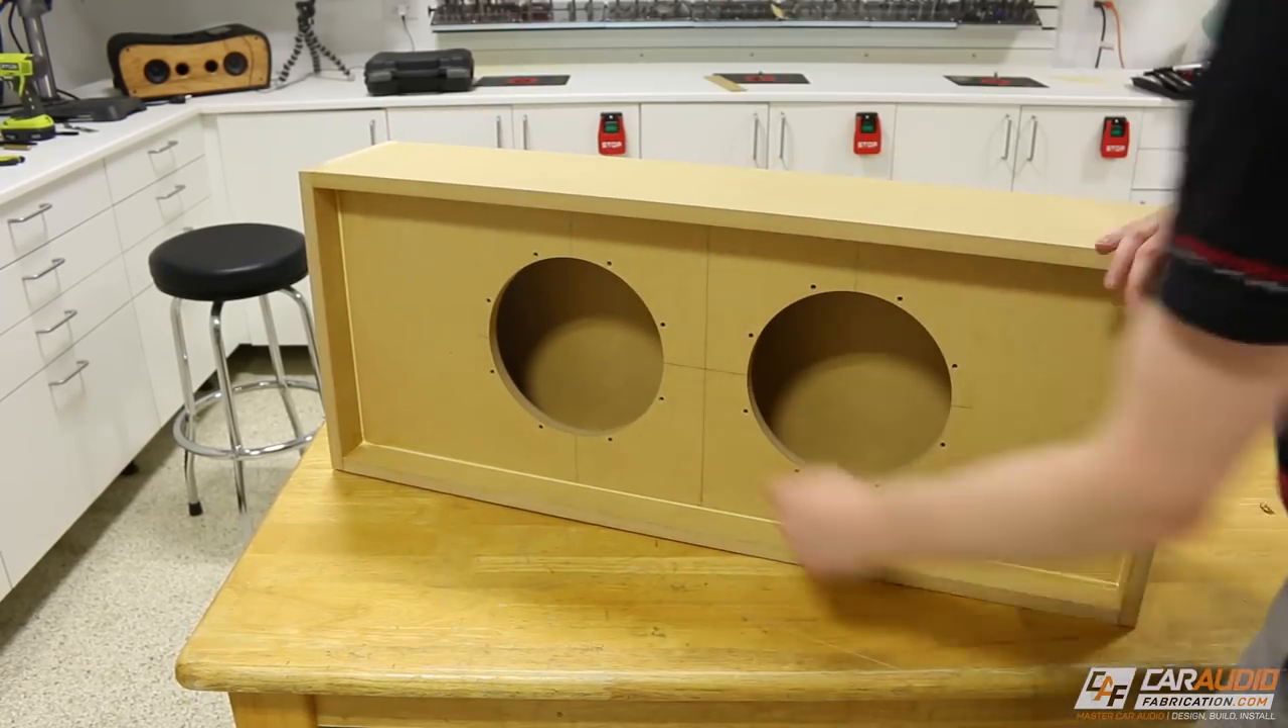So, so far, all I'm doing is cutting all the wood to size, I've cut the subwoofer holes out, I've added some threaded inserts in order to mount the subwoofers, and now I am completely assembling the box.